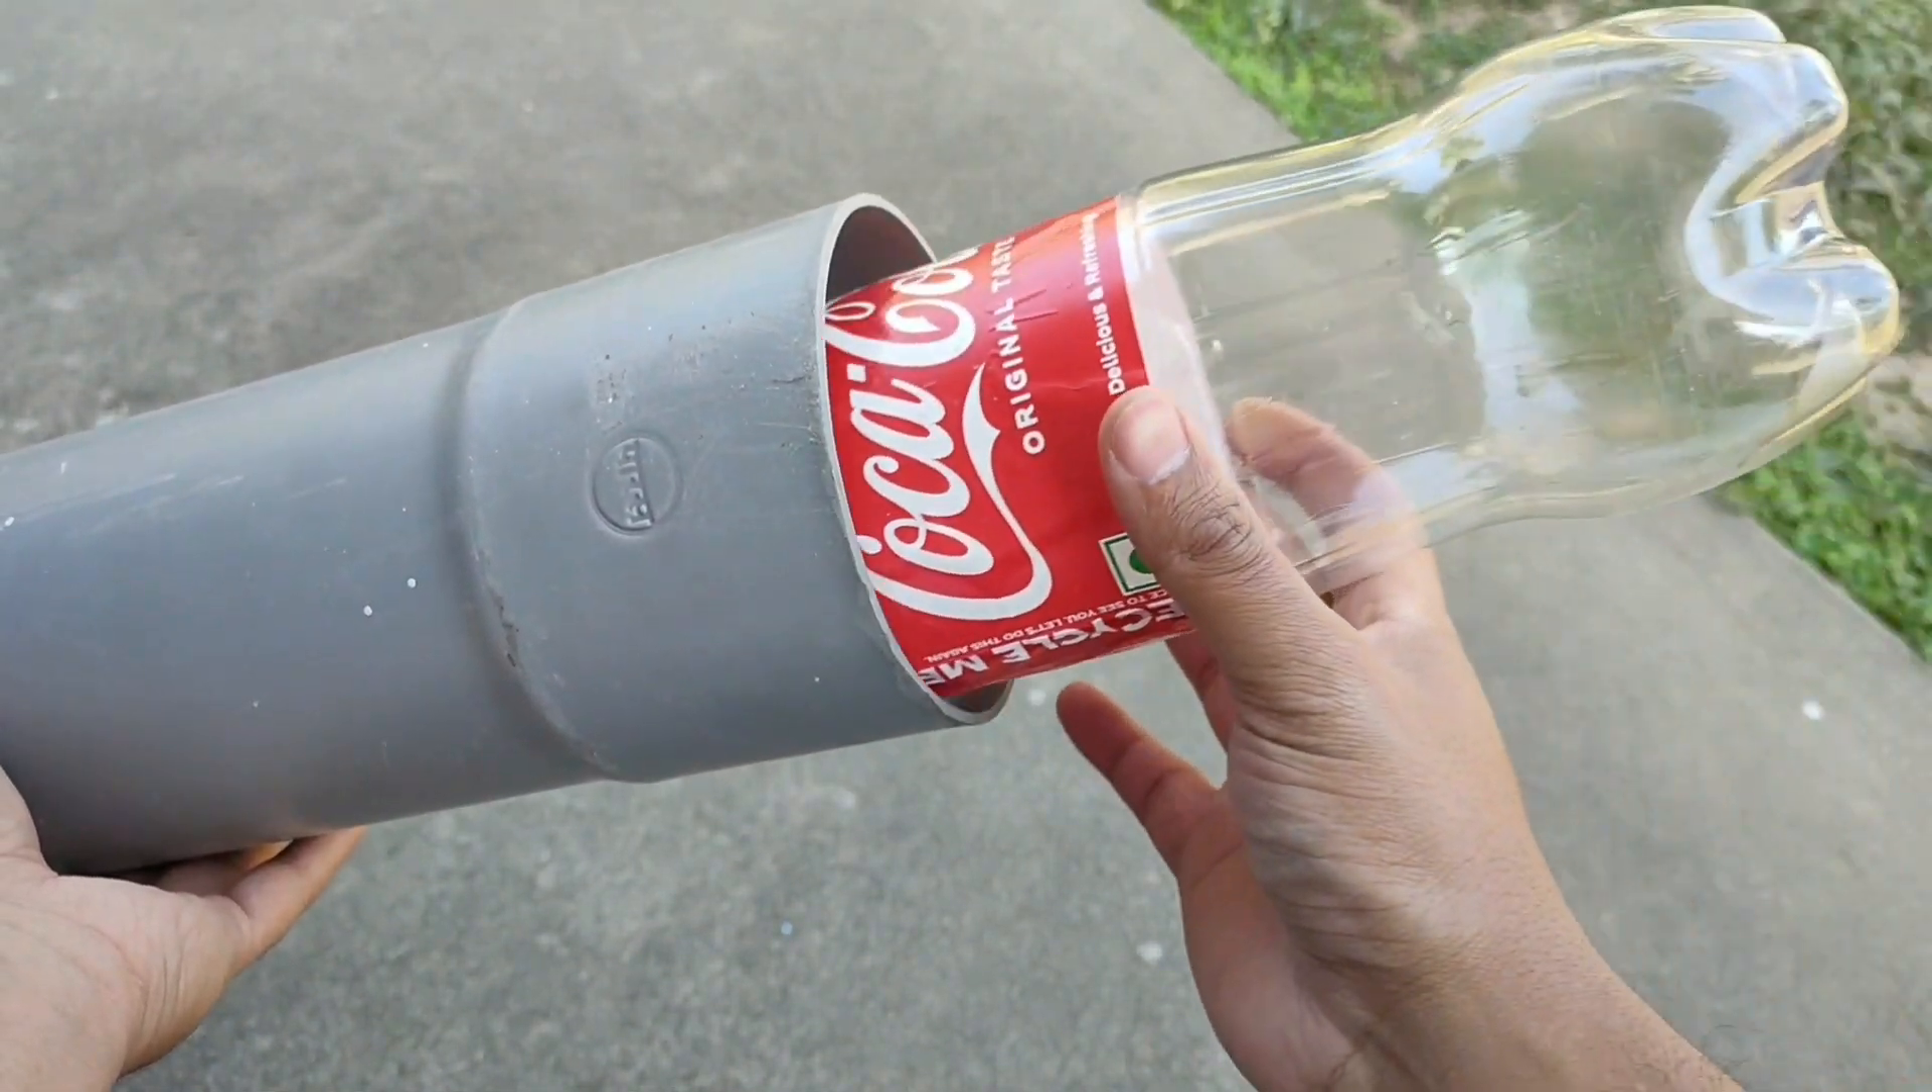Now this tube has a diameter of four and half inches and as a result the bottle can easily fit into it.